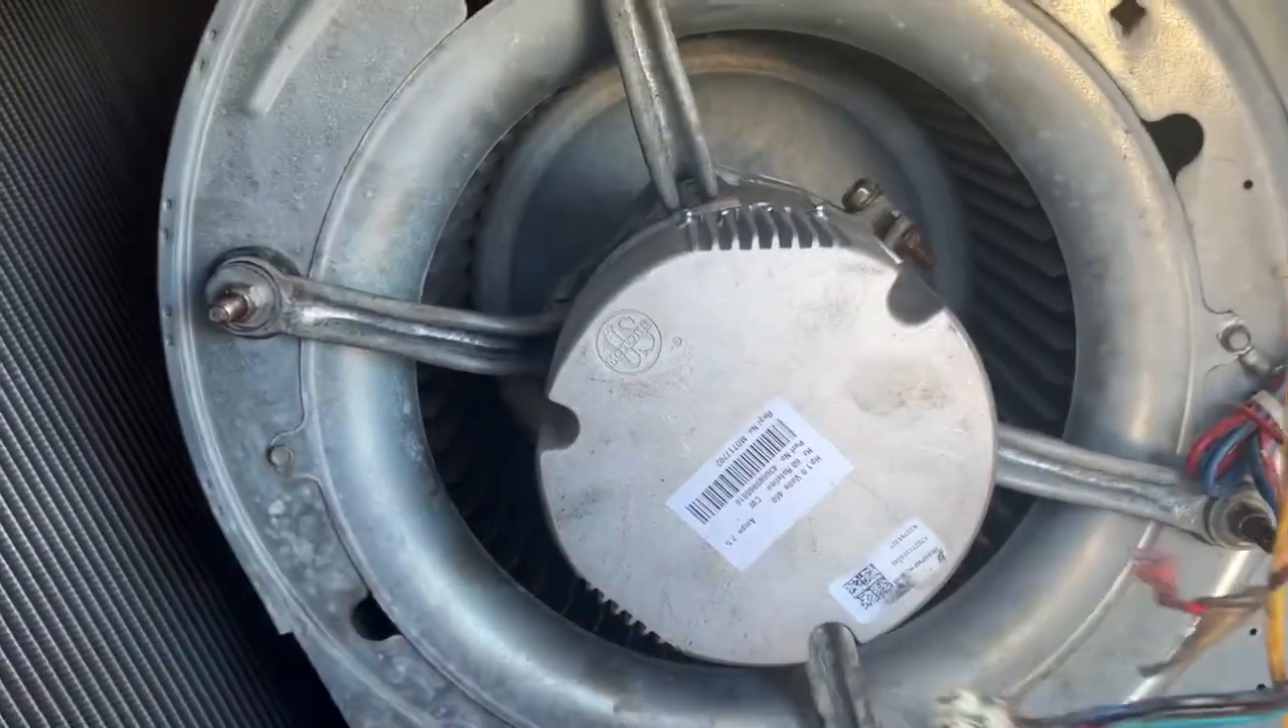So we got the motor back in.